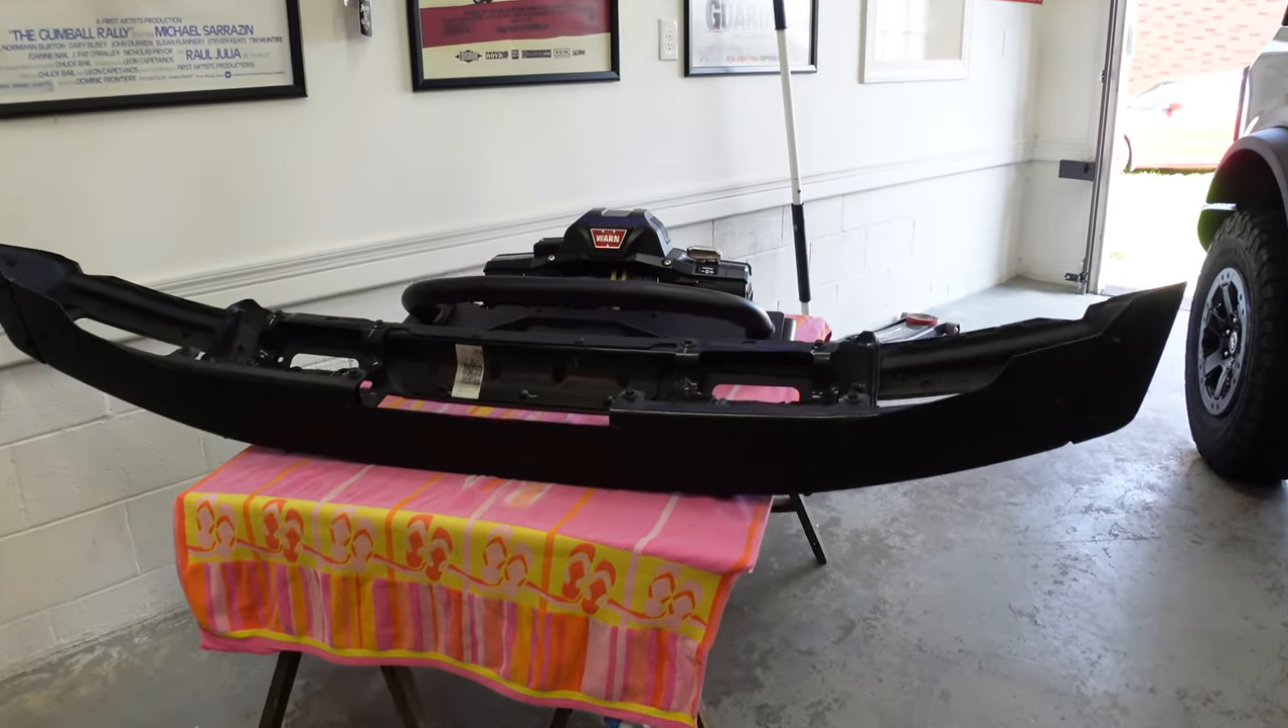So we have our bumper off.